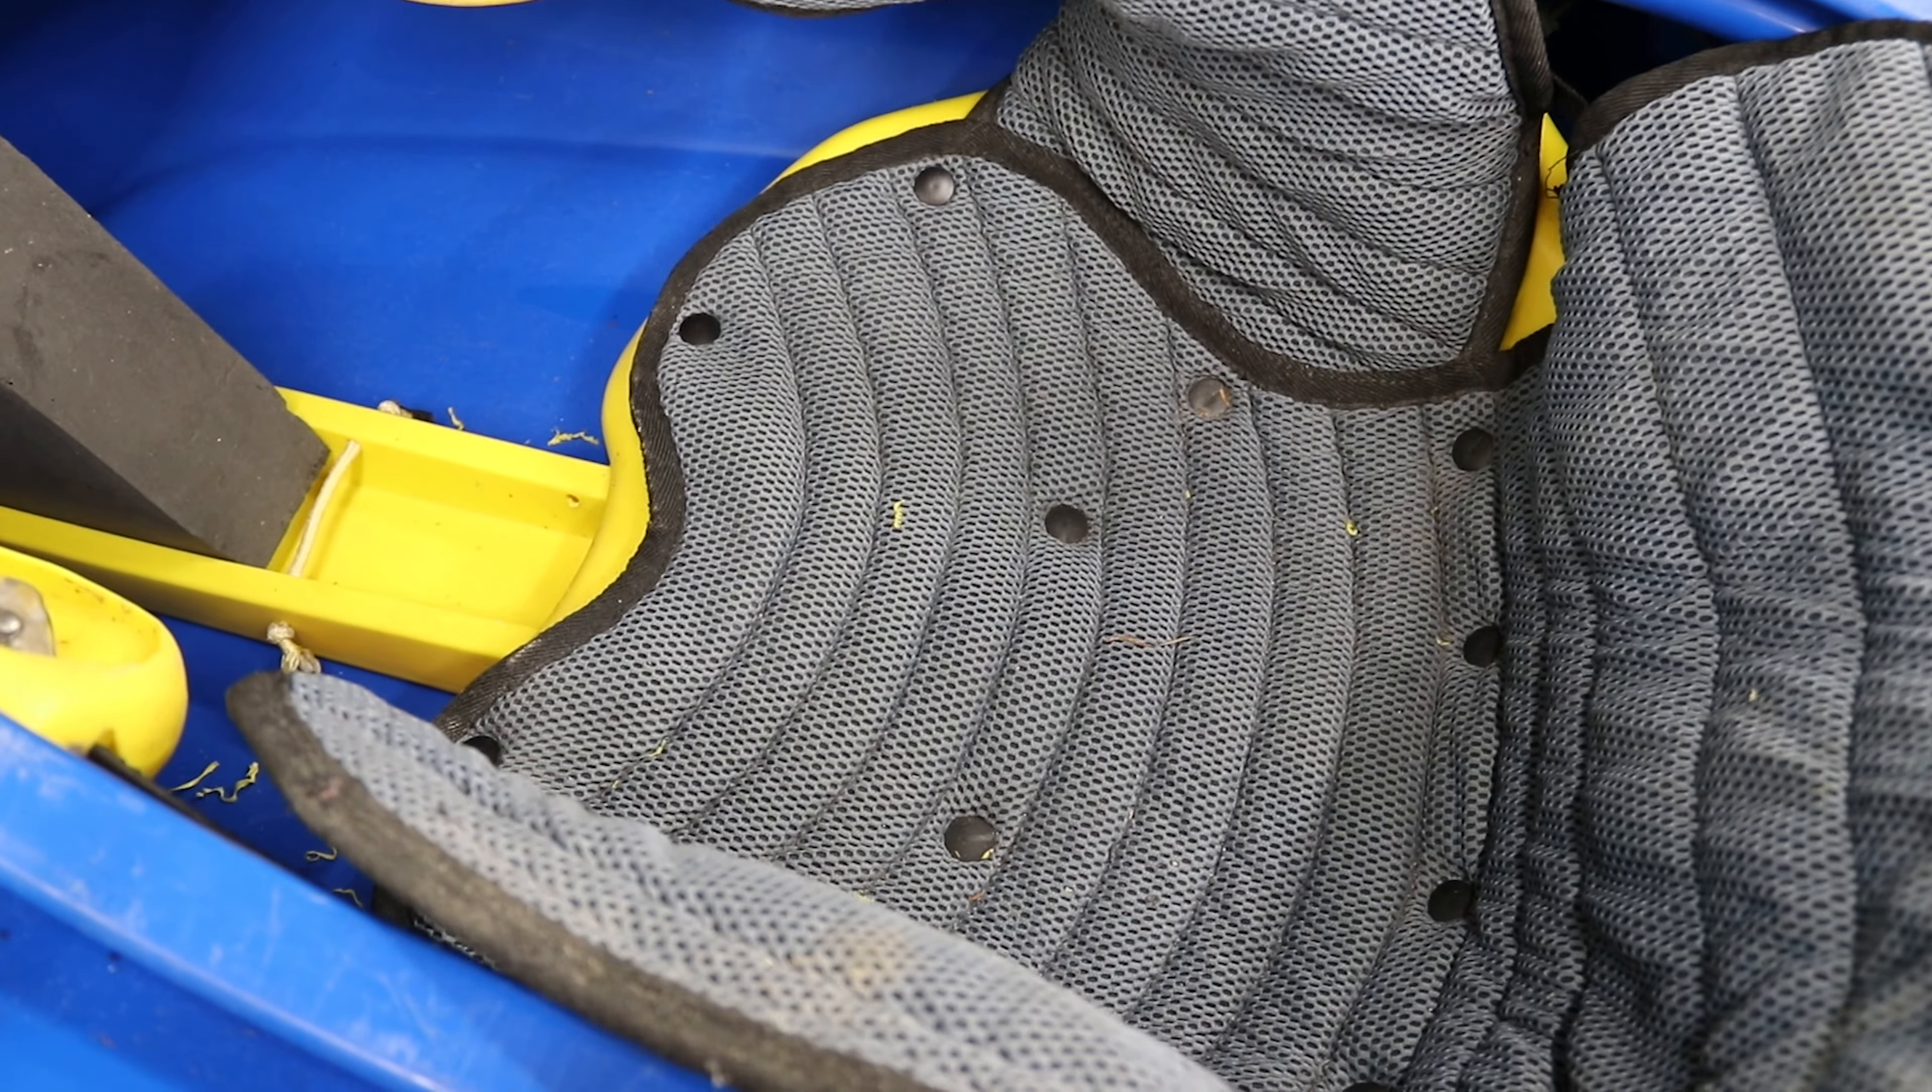The seat pad is now fully installed.